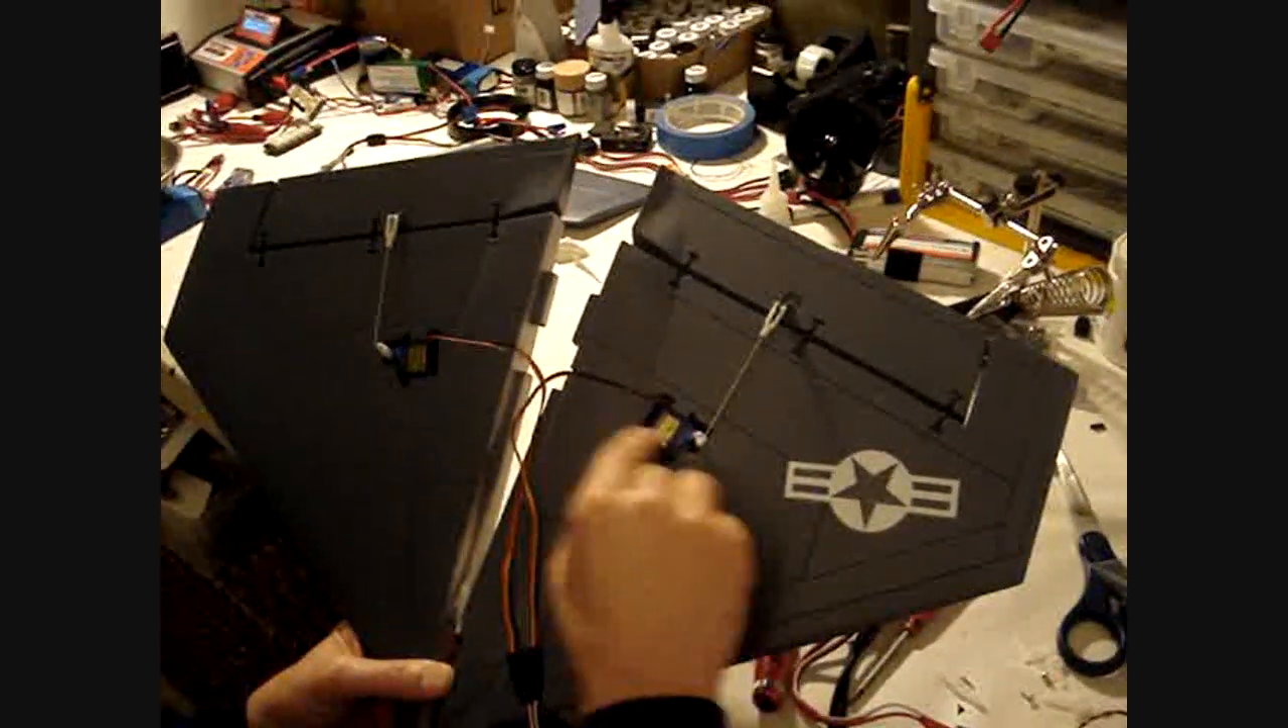The servos are installed, ready to go. They're rigged.